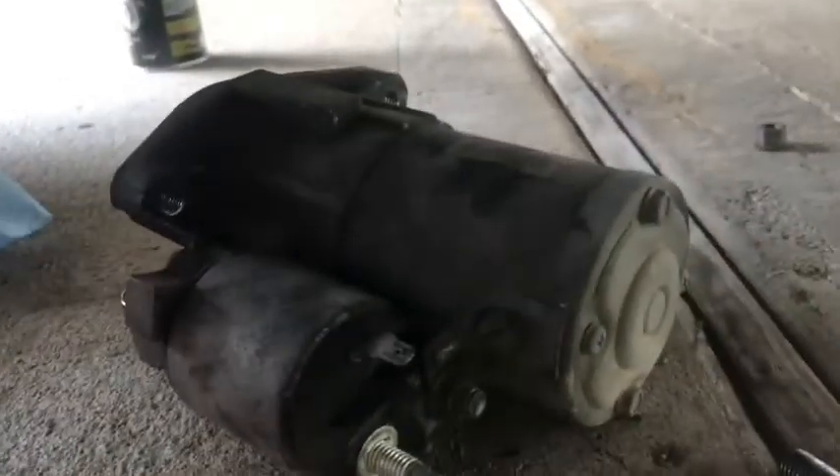And then now our starter. It's completely removed.